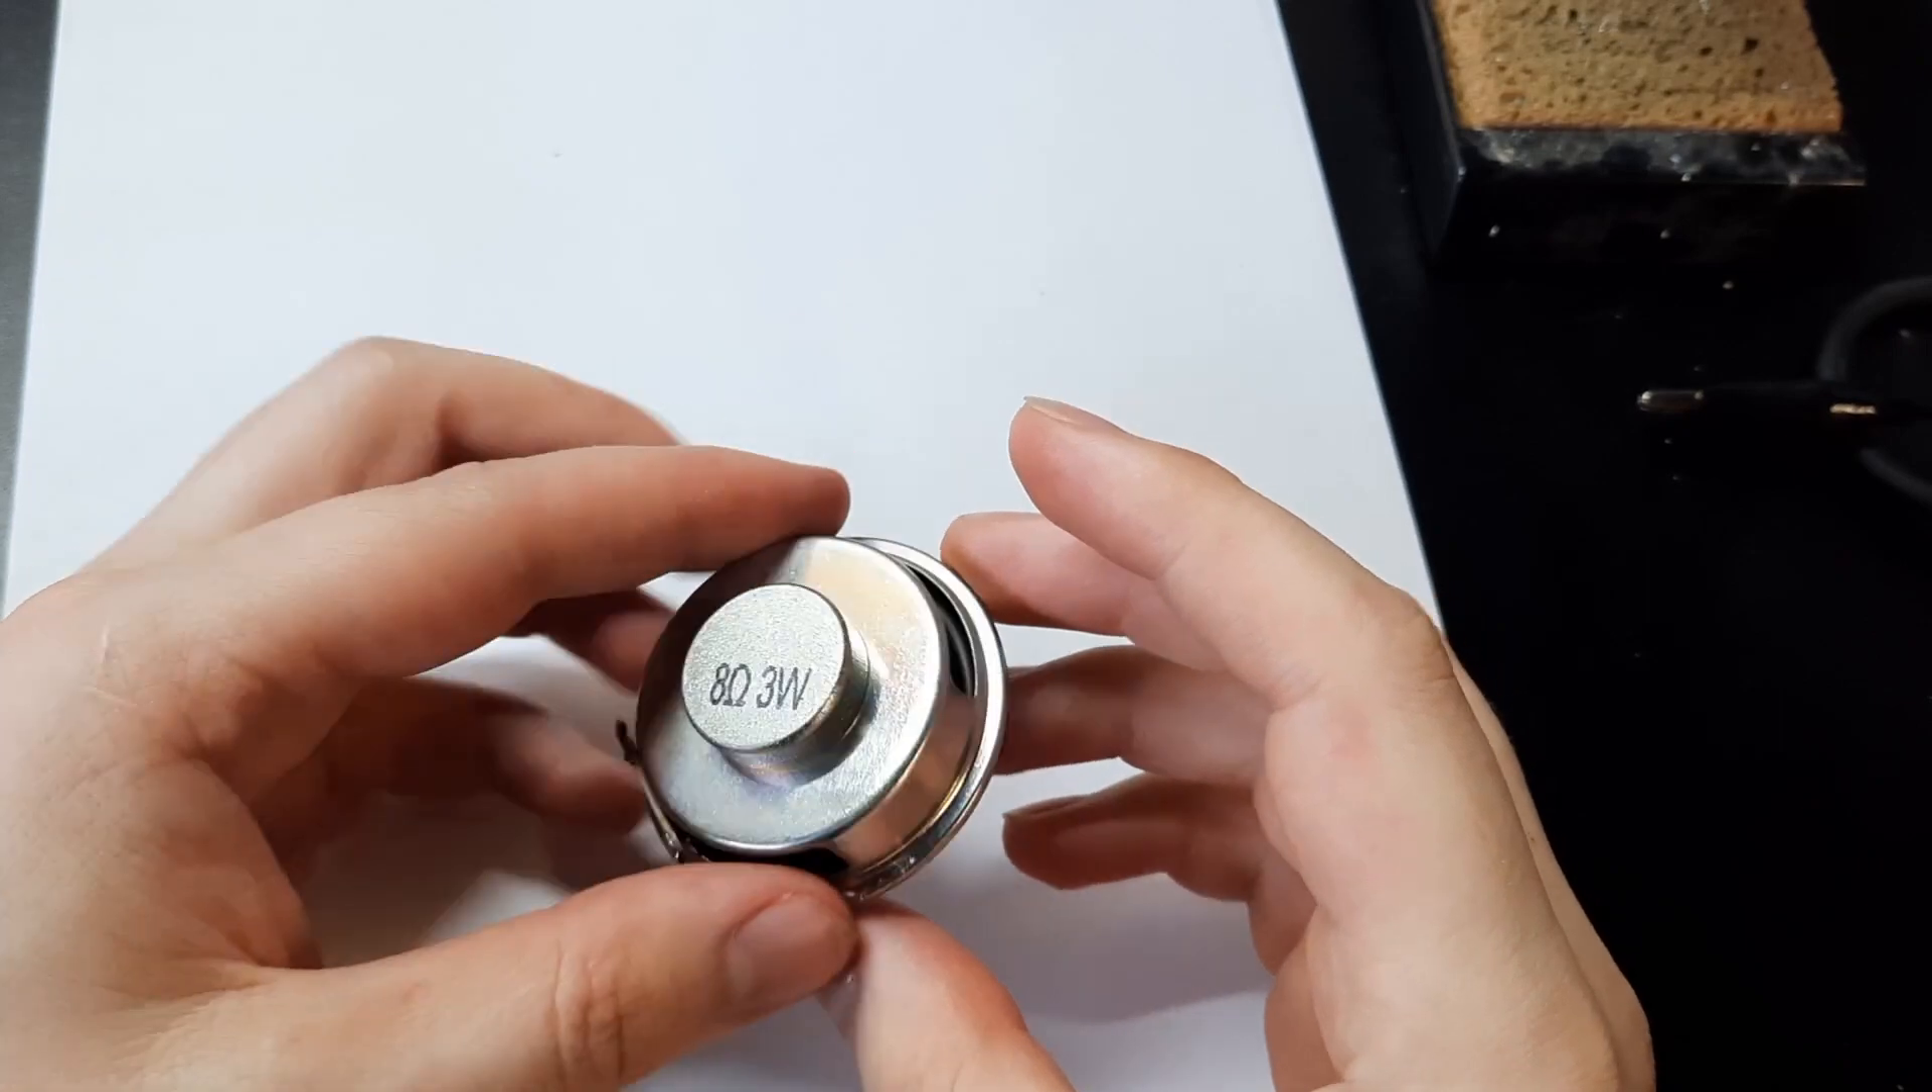All right, the last thing to wire in is our 8-ohm speaker.